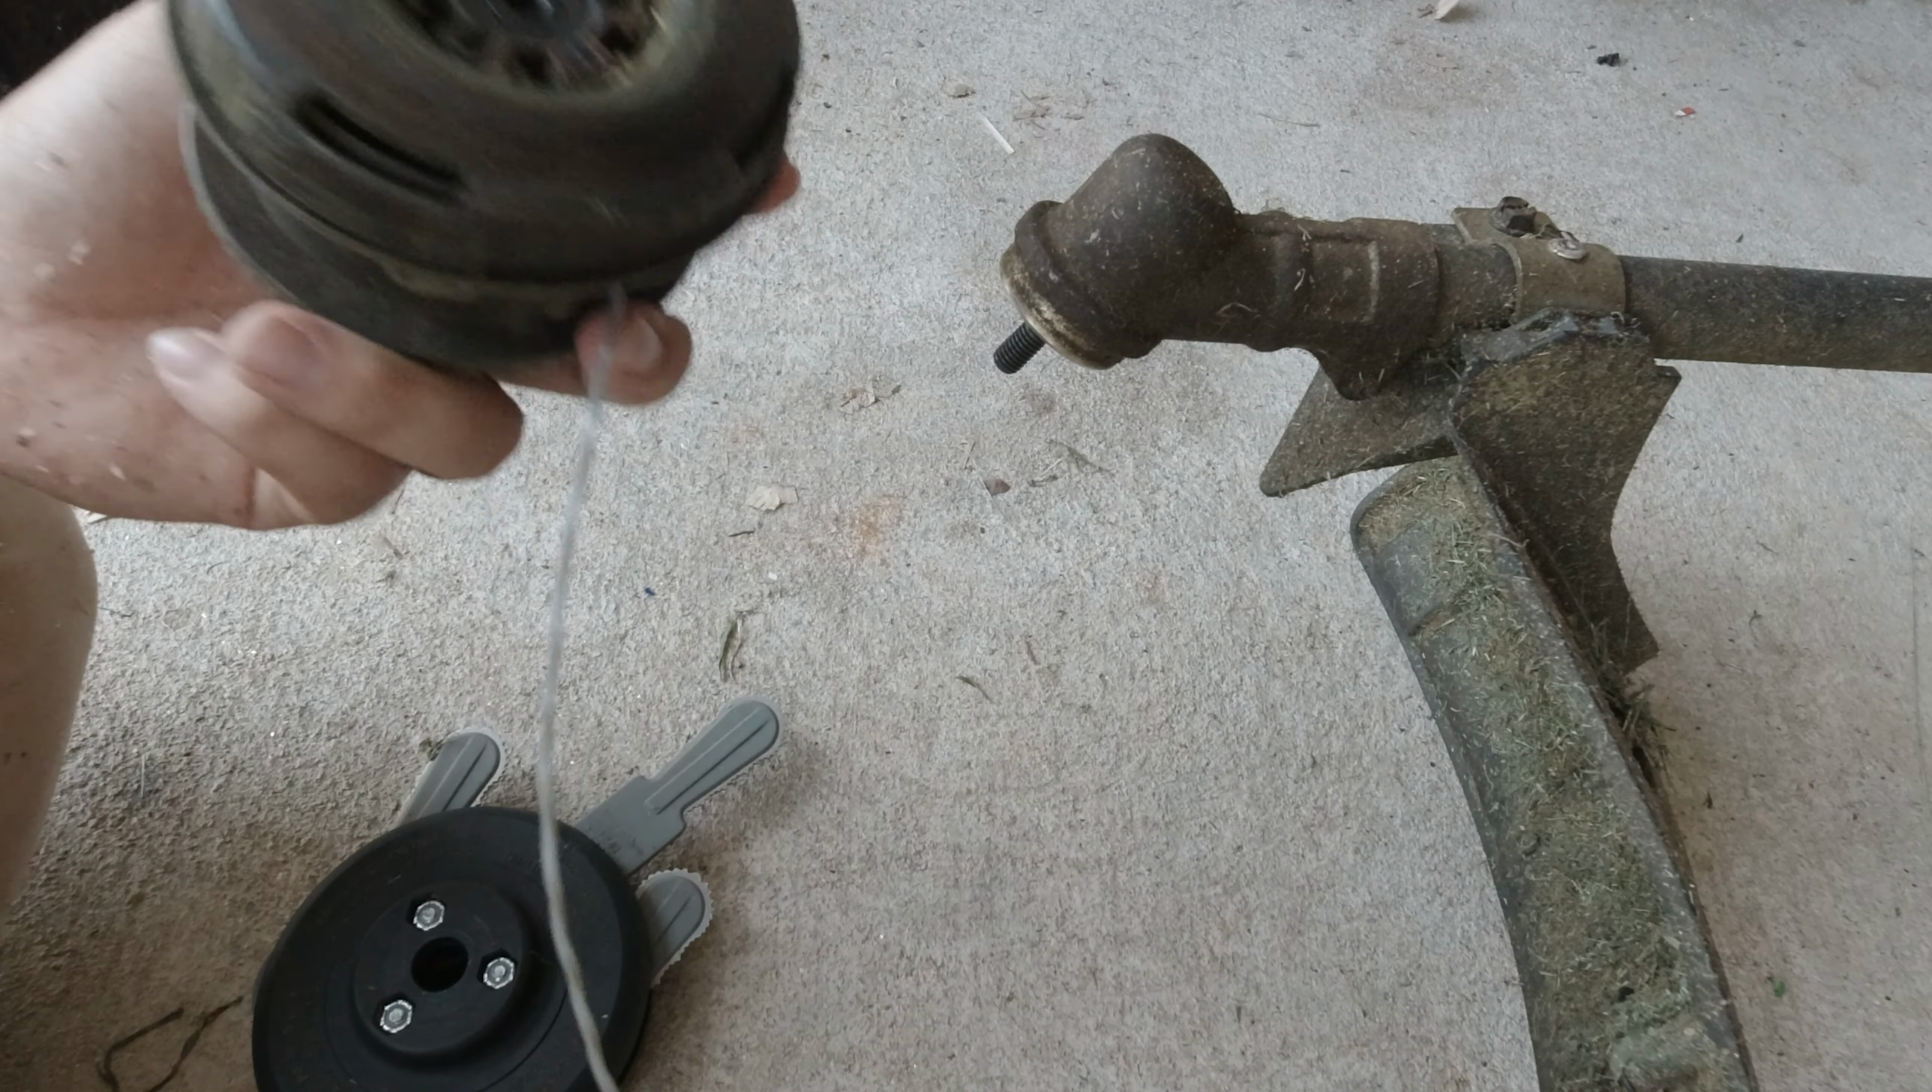All right, so I have the whole old head off.